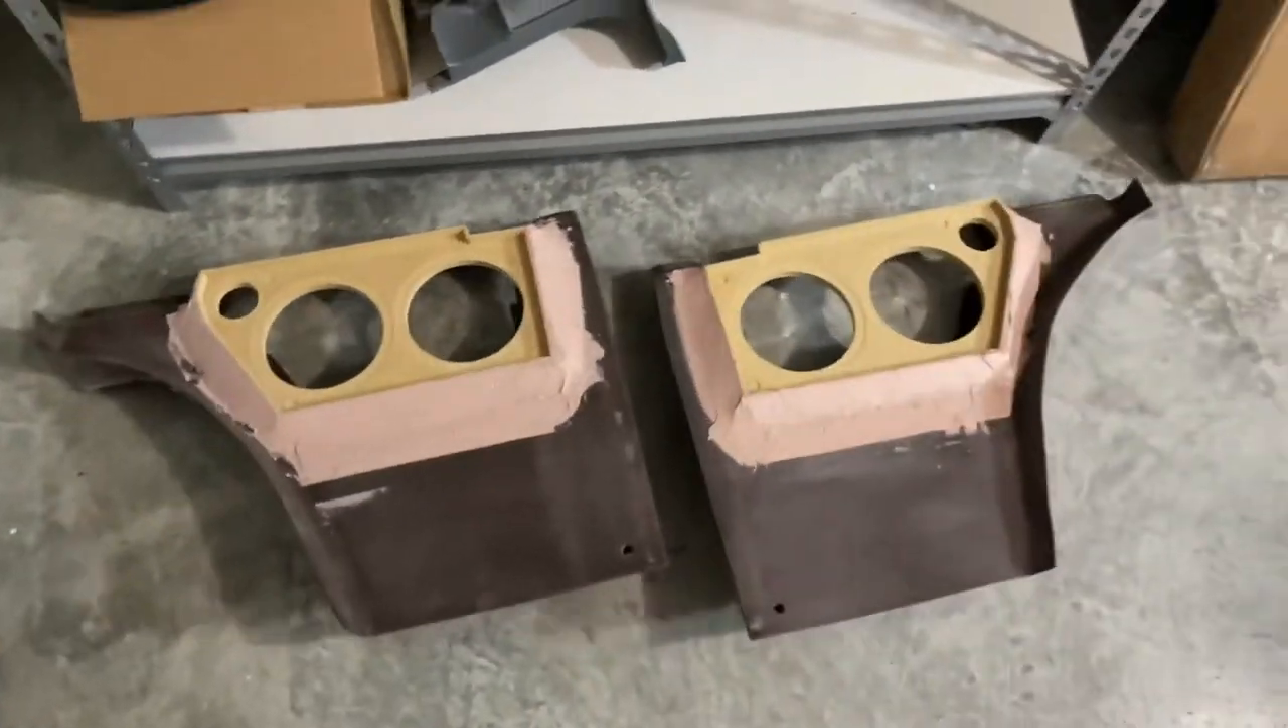These quarter panels i went ahead and put some uh bondo glass on them to hold them tight.